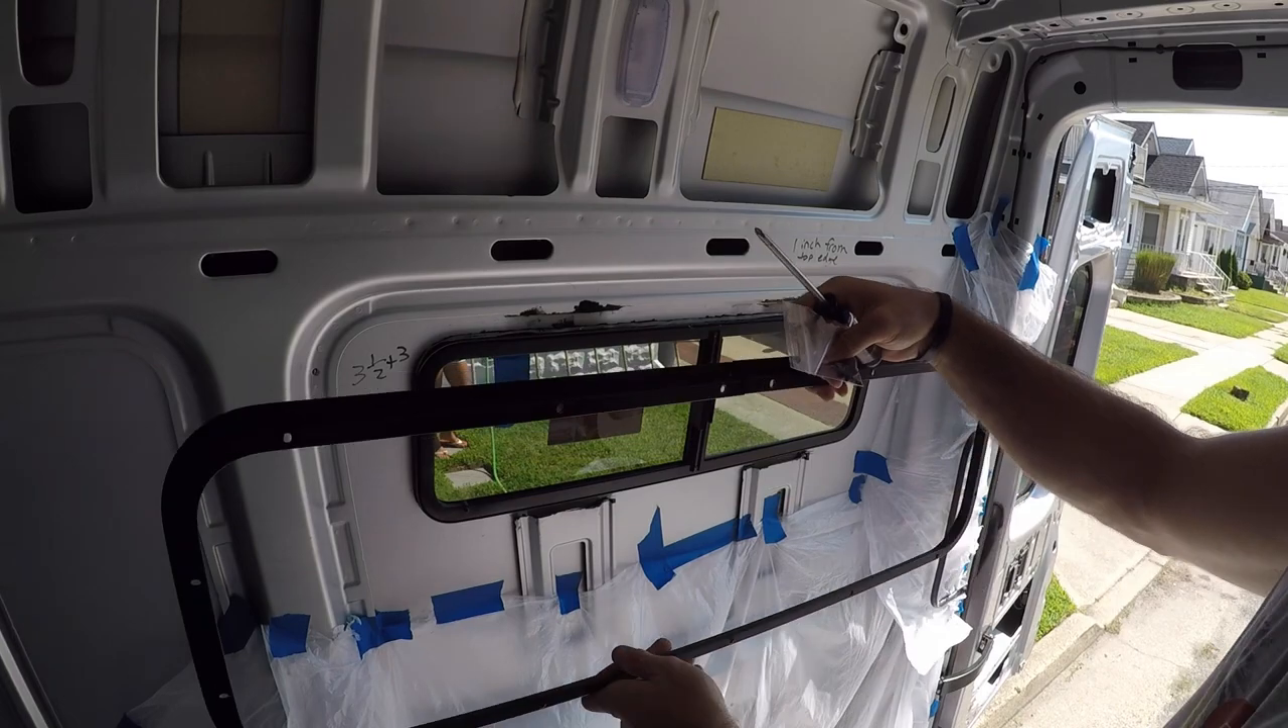All right so we got the window in place.